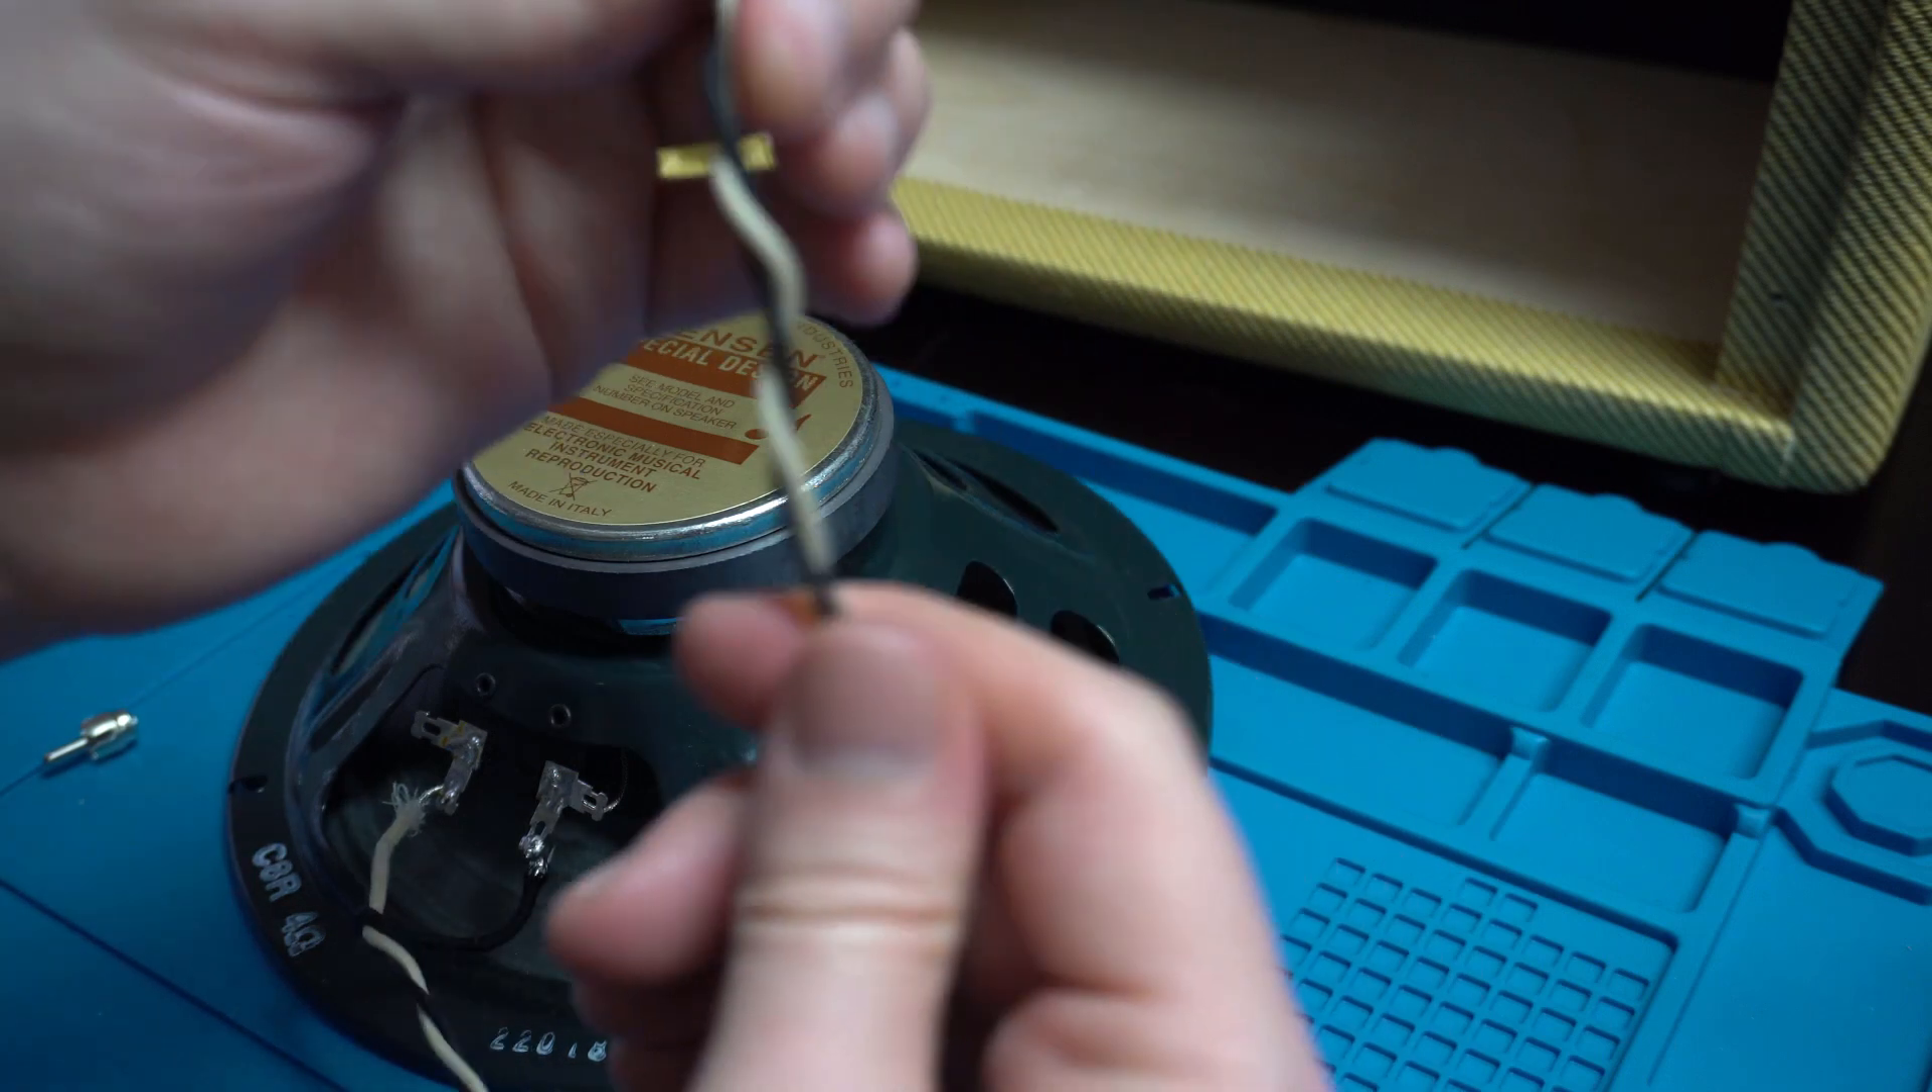Okay so i got the the wires twisted.